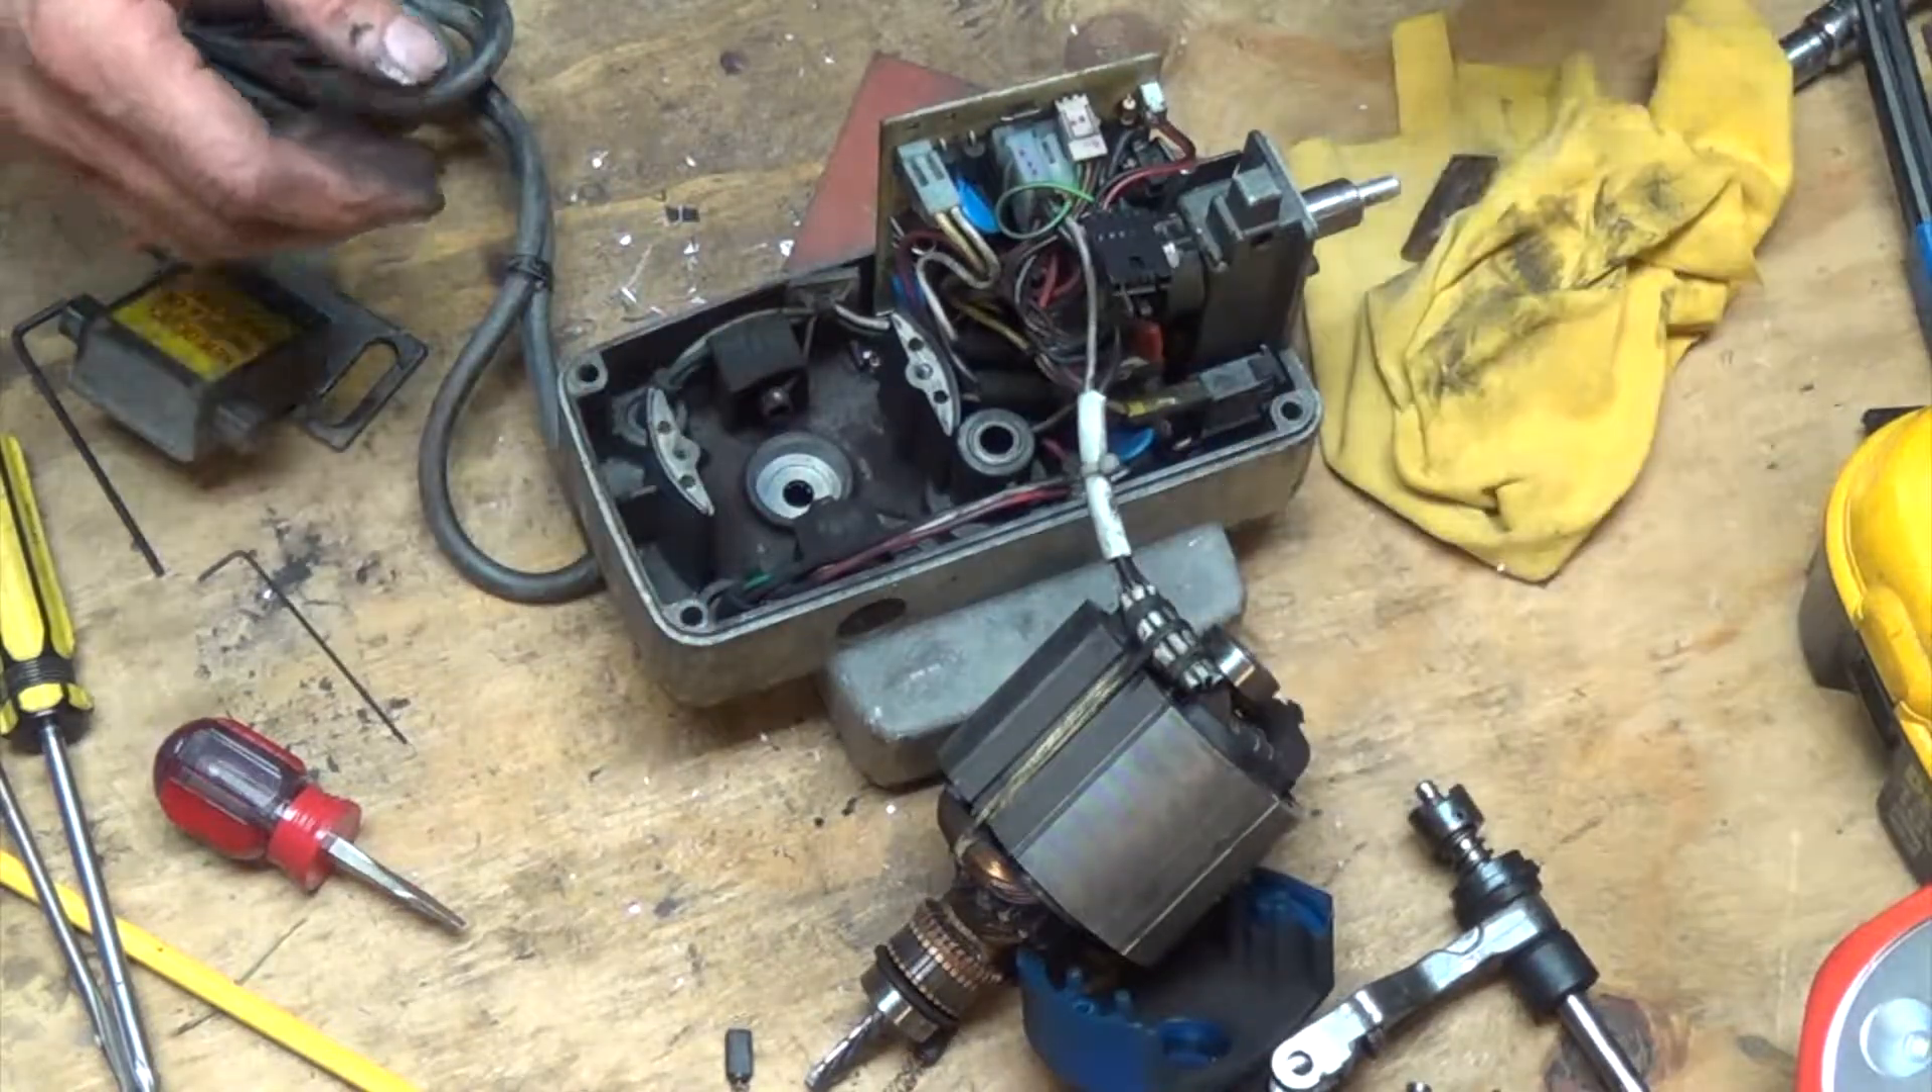So now we got the motor out of the way we can go ahead and unclip some of these clips that are holding it in place.